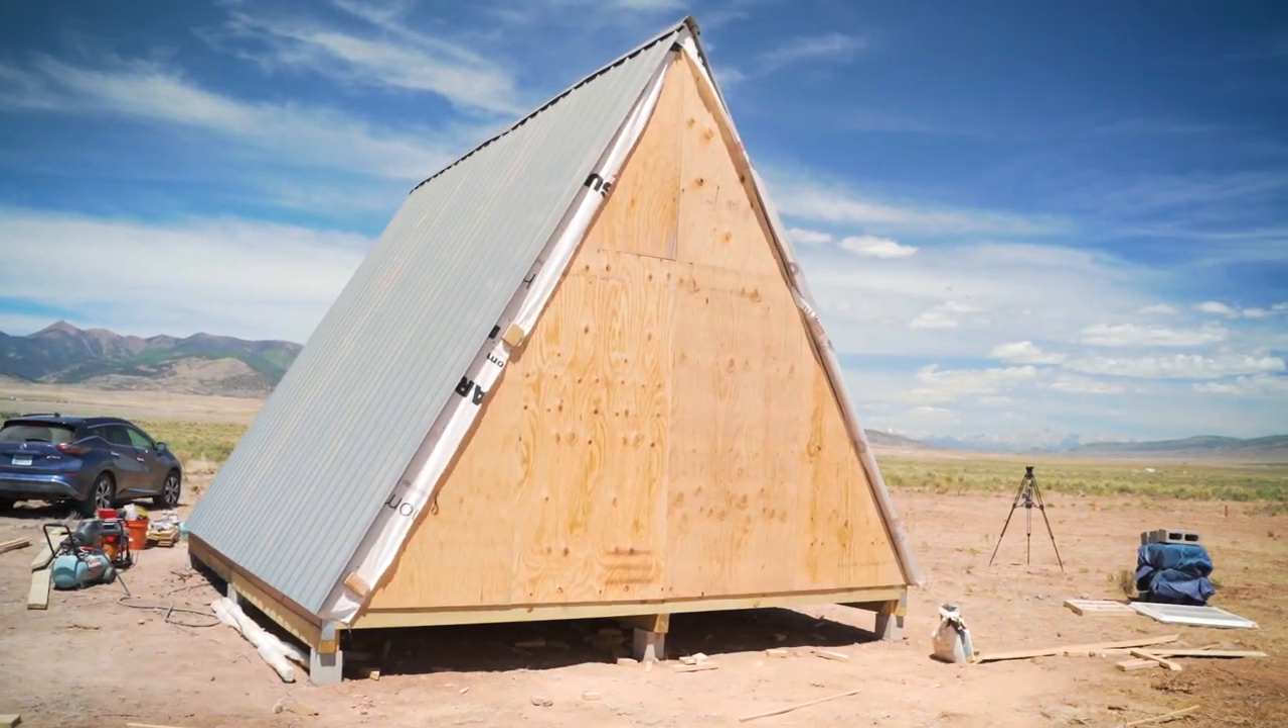Finished up the rest of the sheathing.